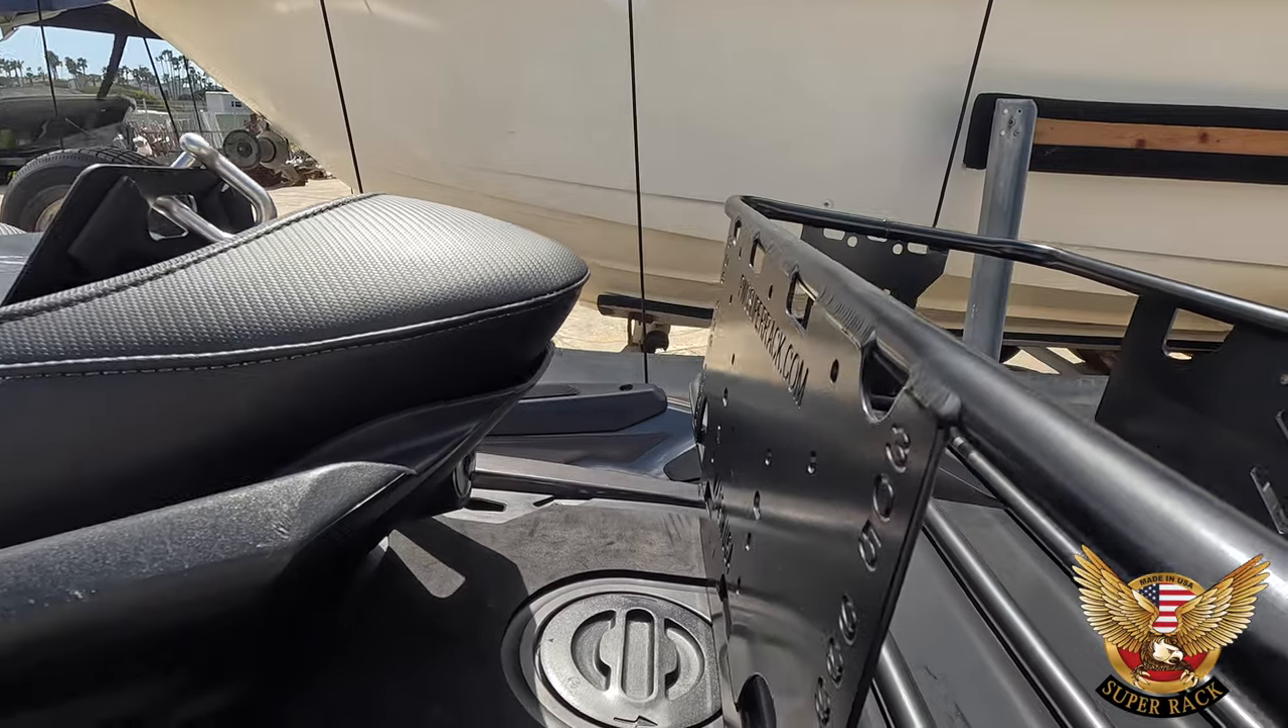You'll see from the side view here that we've got a good amount of space between the seat and the rack itself.